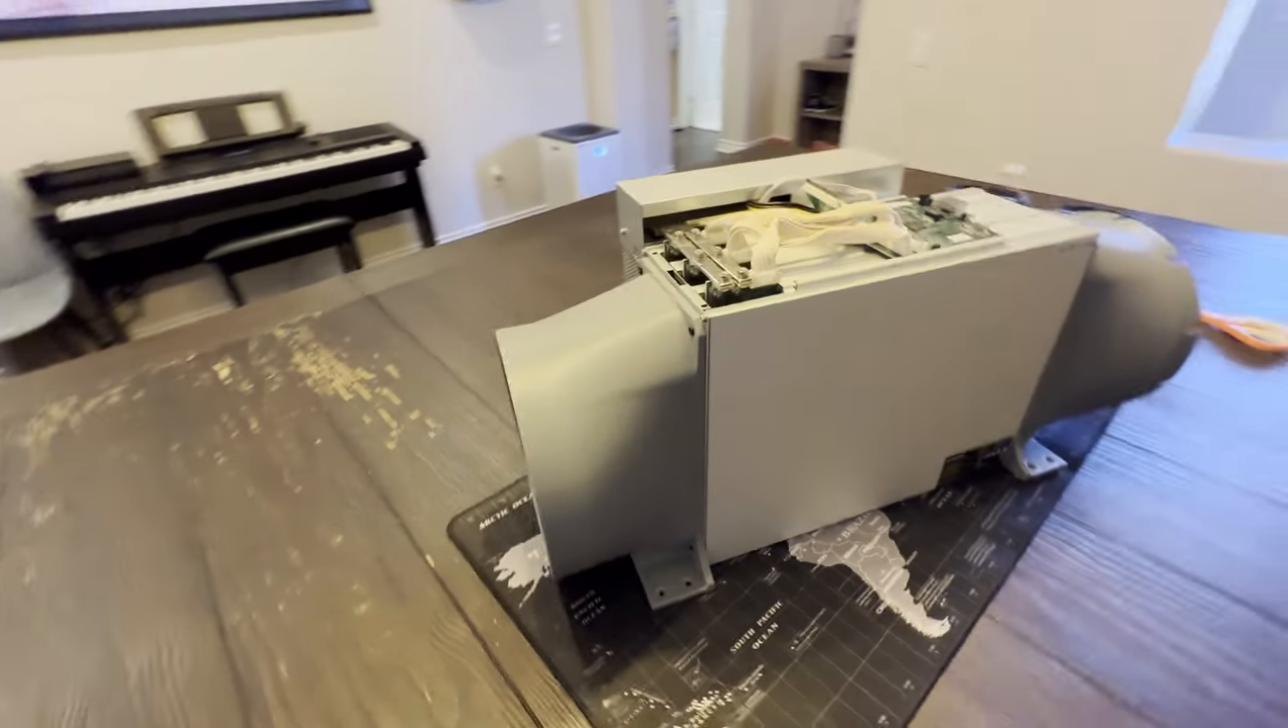All right, here we are almost done. We've got both shrouds connected.